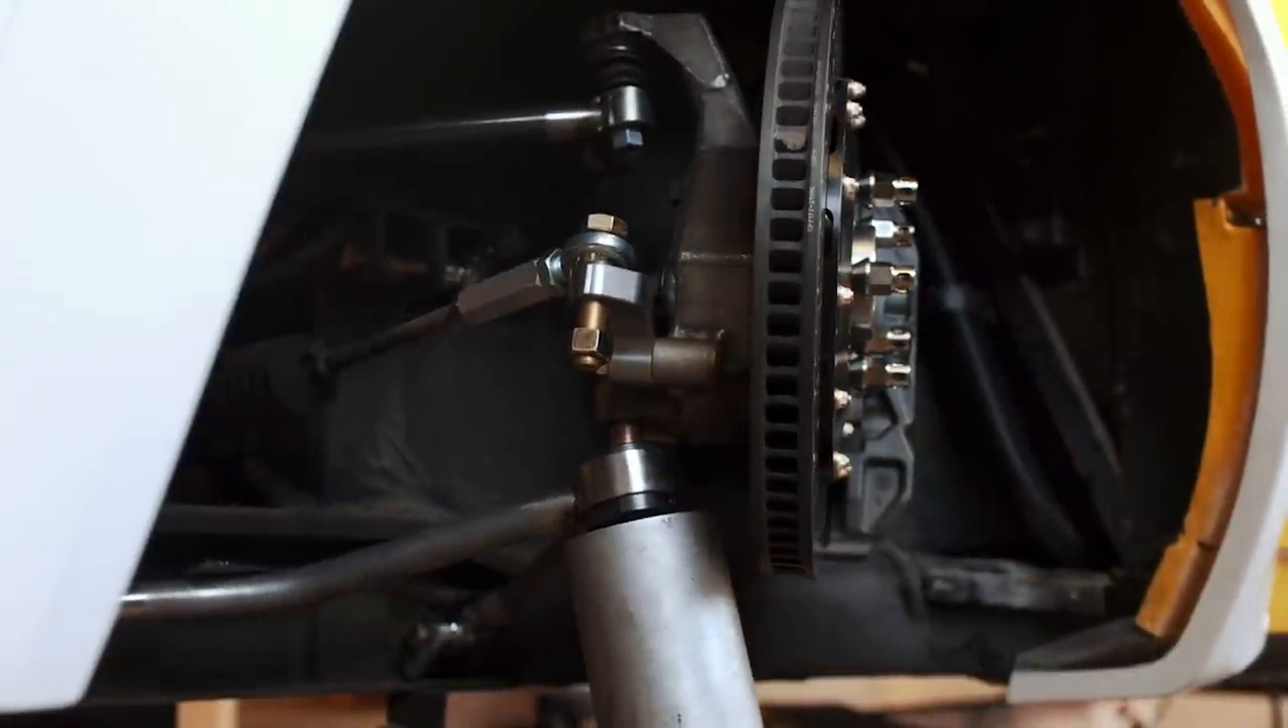You can see from this angle that it's introduced by the fact that the angle of the tie rod itself does not match the angle of the control arms.